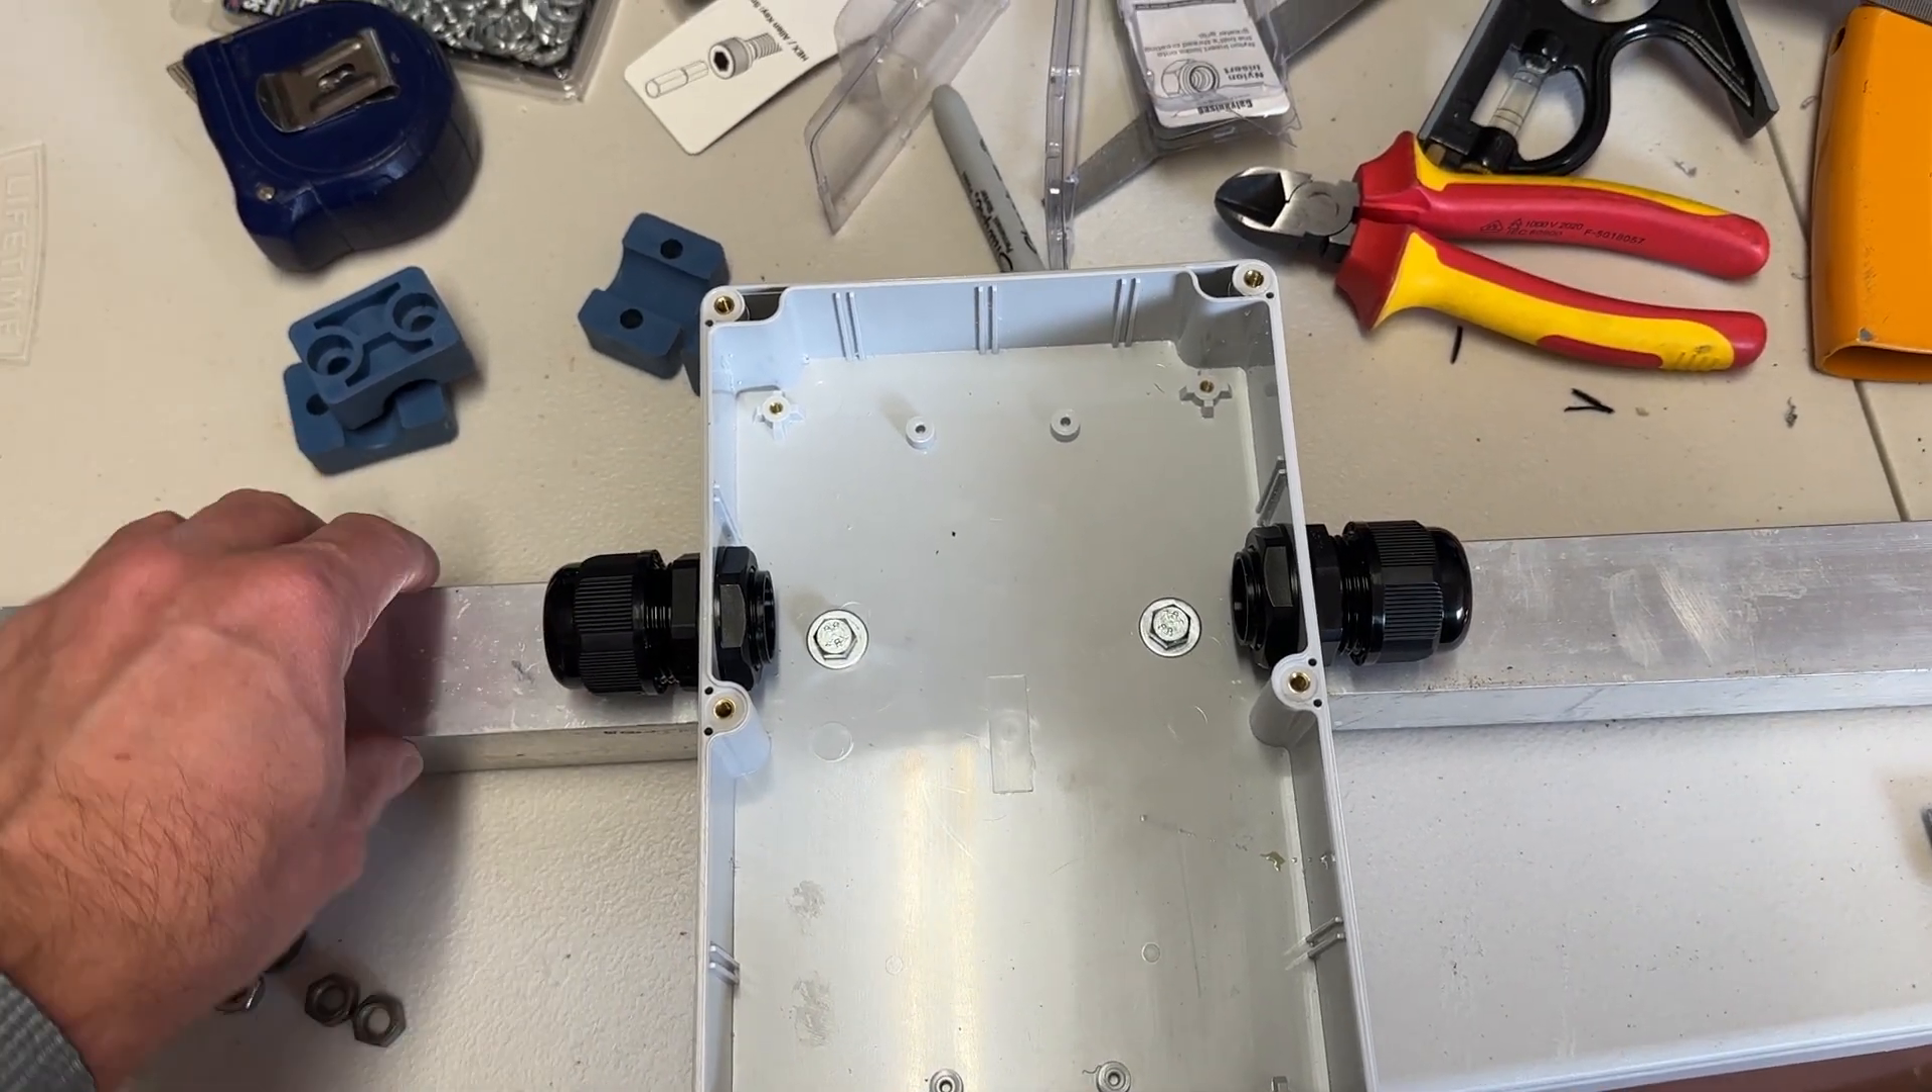I've mounted this box this is a weatherproof box which I've bolted here to the aluminum tubing.